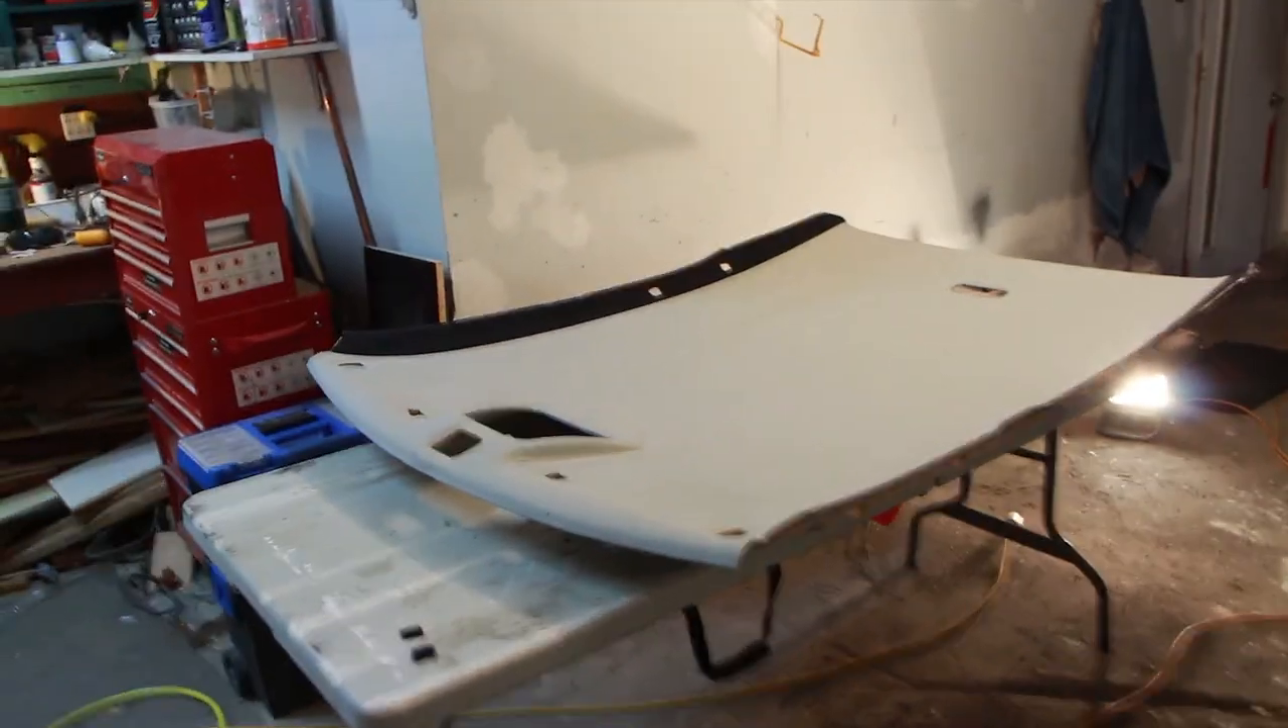So here we have the headliner board finally removed from the car.